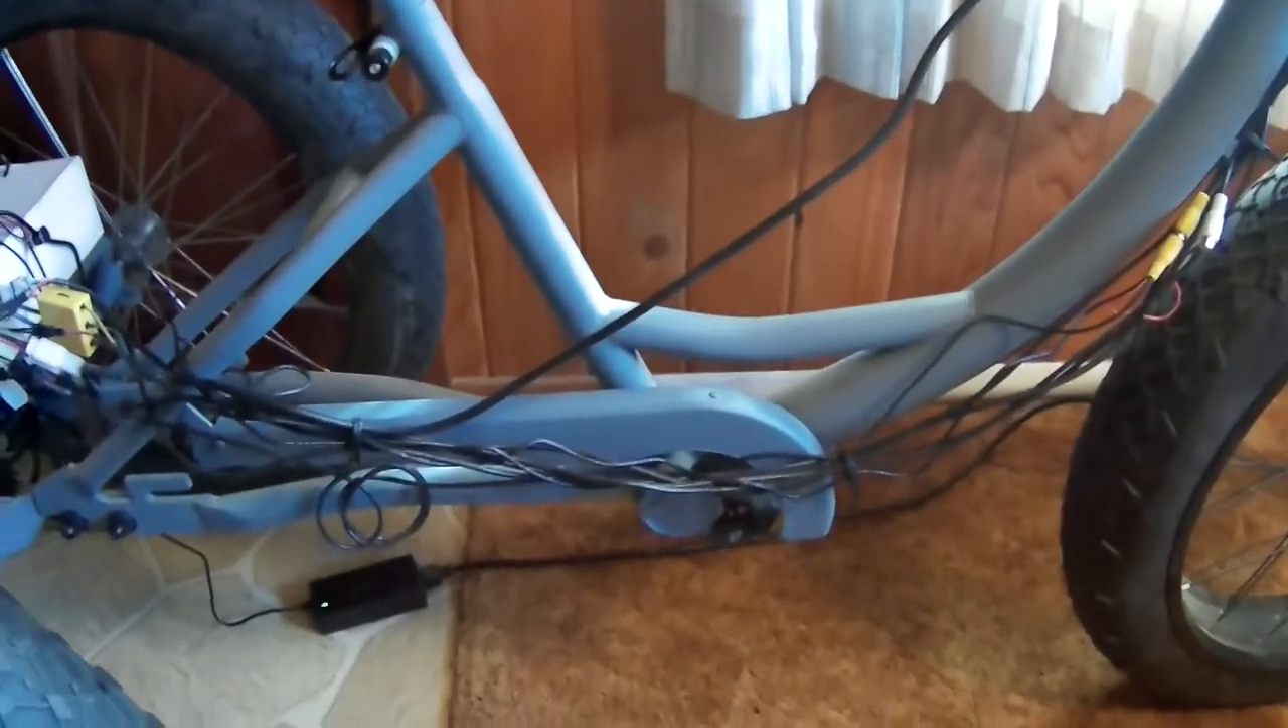I haven't put the crank or anything in because I still have to paint this.